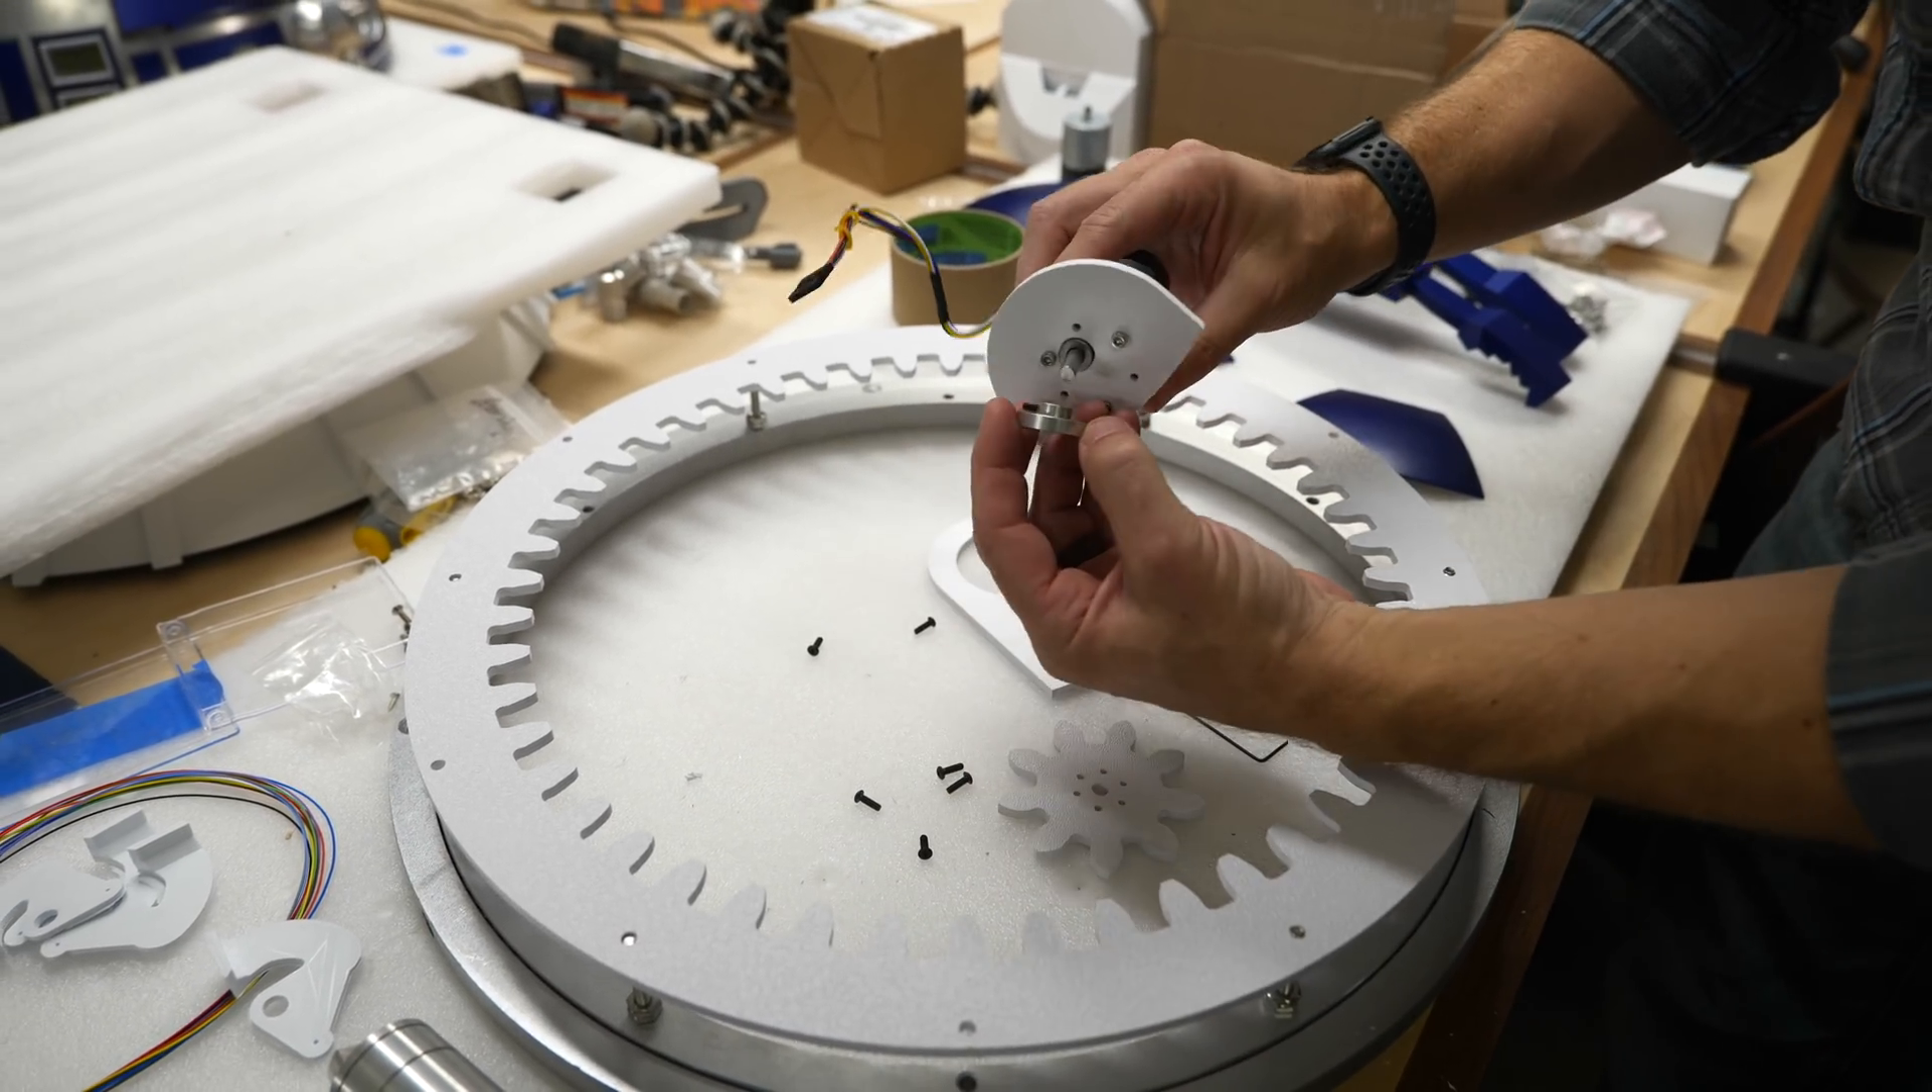So we've got this motor mount mounted onto this motor, which is offset.